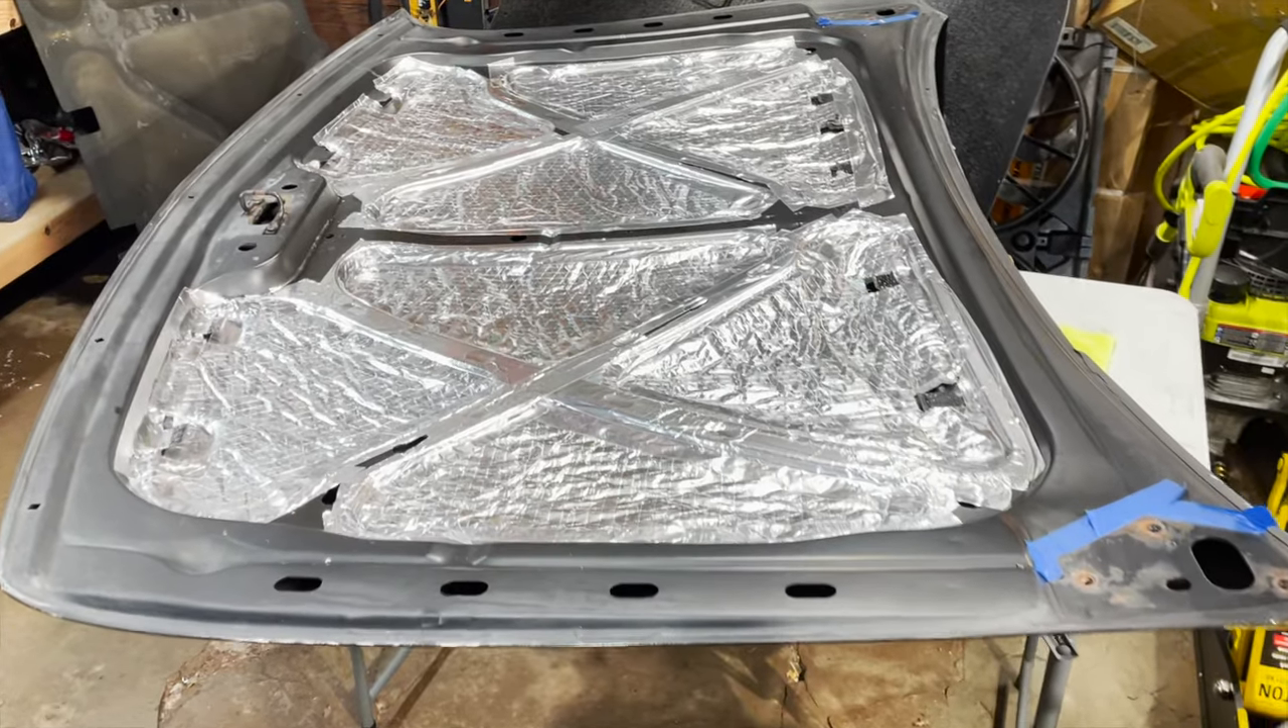All right so the insulation is fully installed and taped.